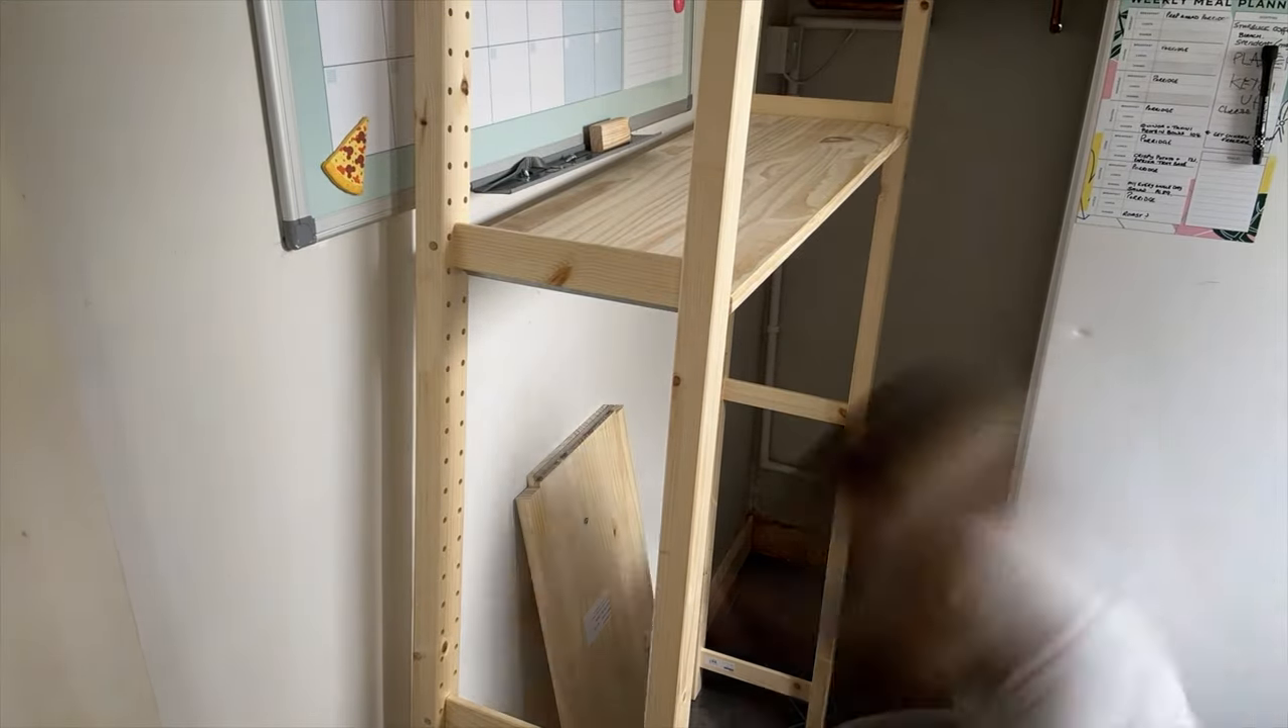Just need to get some more shelves in.